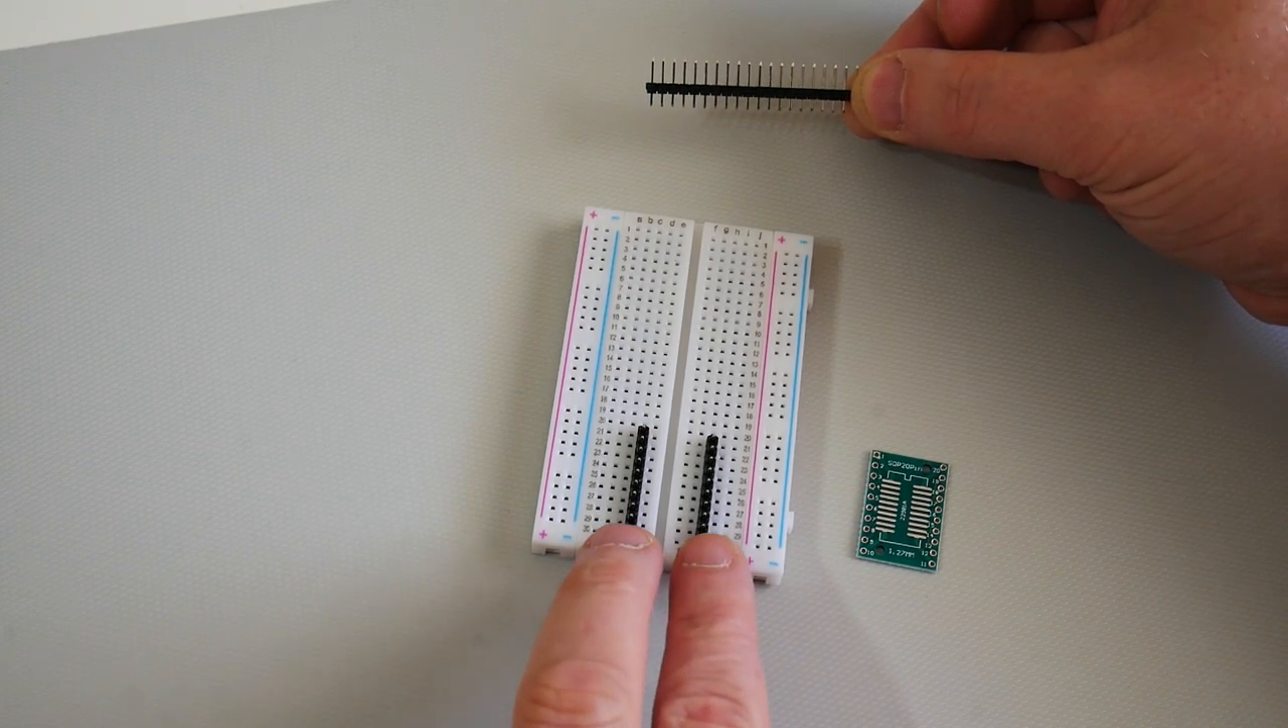I've broken off 10 pins twice so that I've got these two rows of legs here and I've put them into the breadboard.